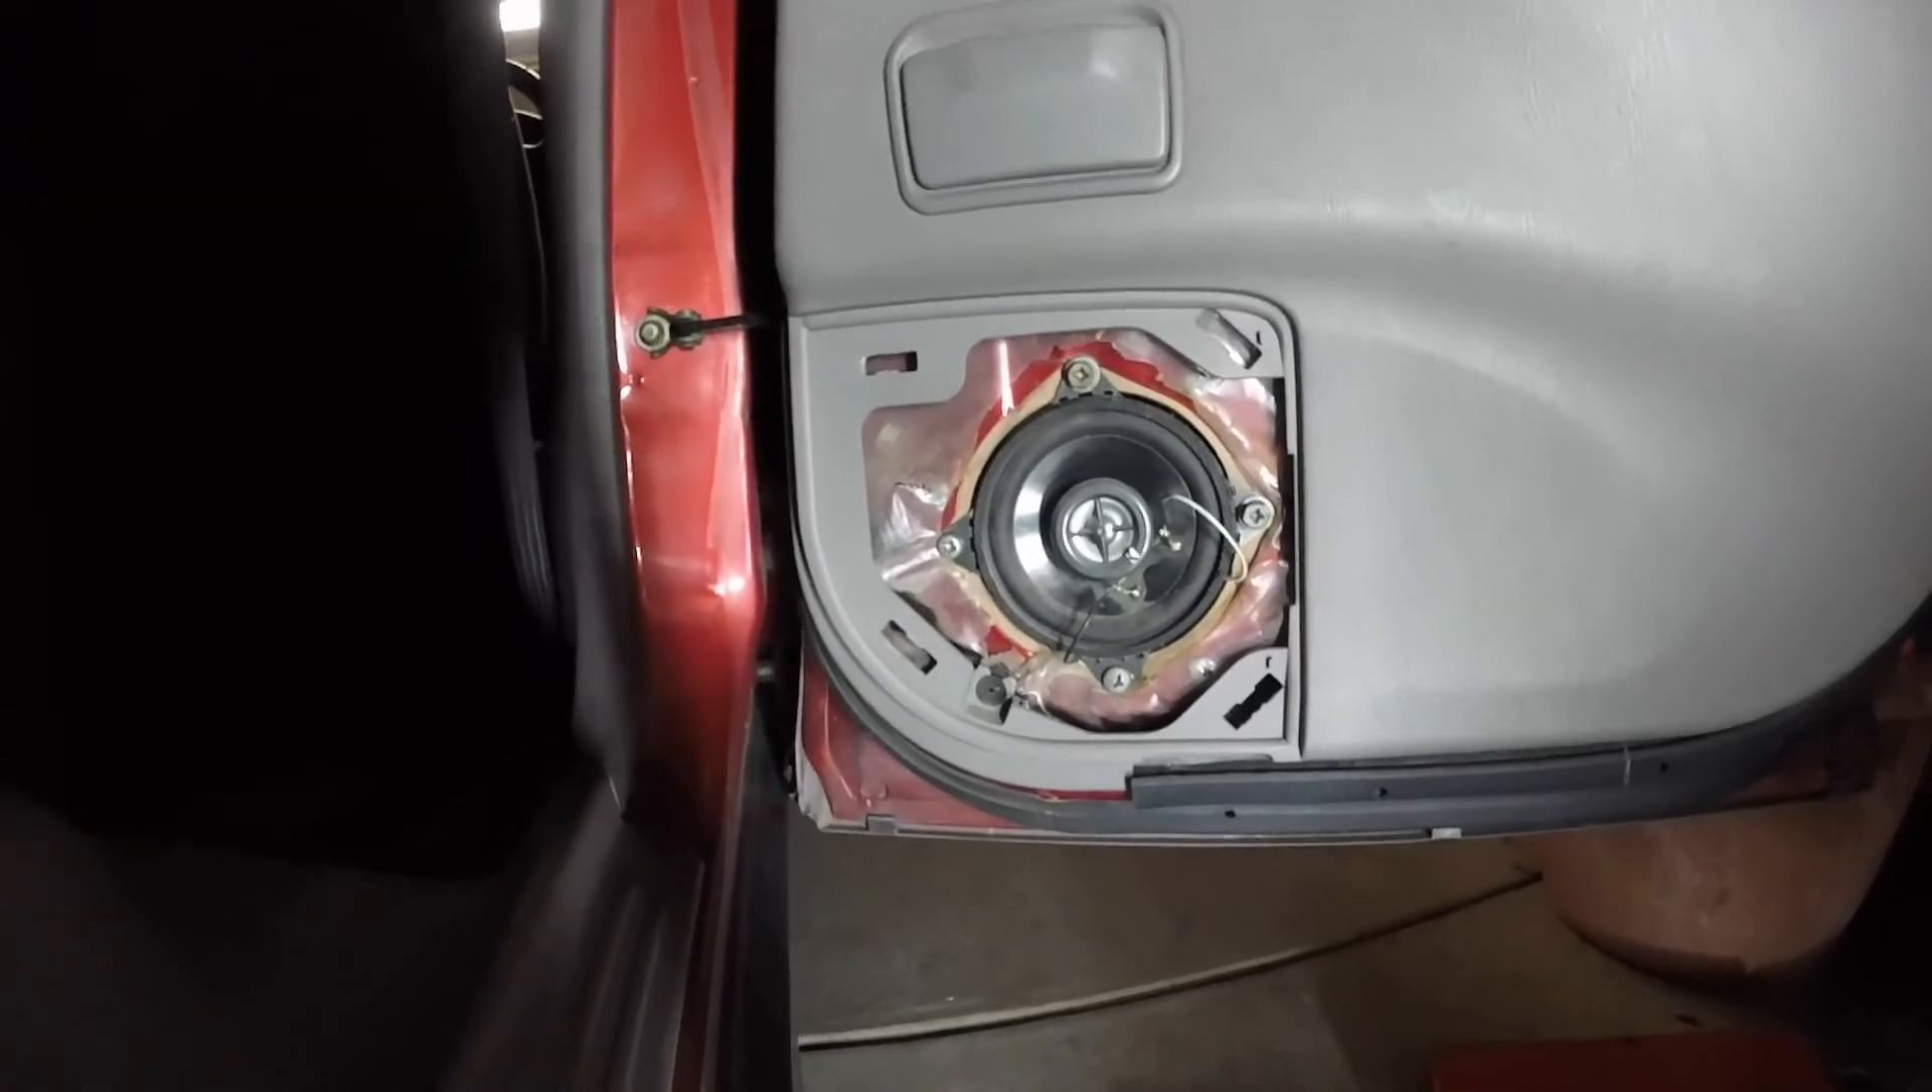I've just got these four screws to take out.